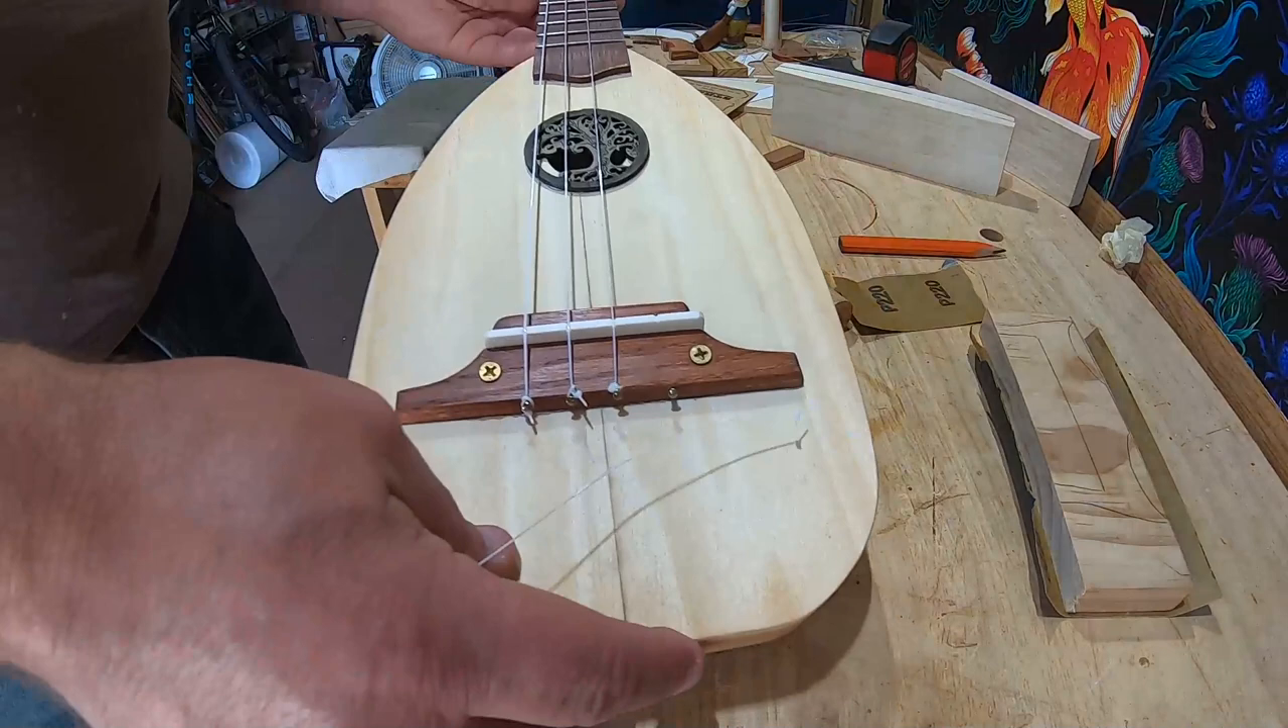I just got the last string to put on.